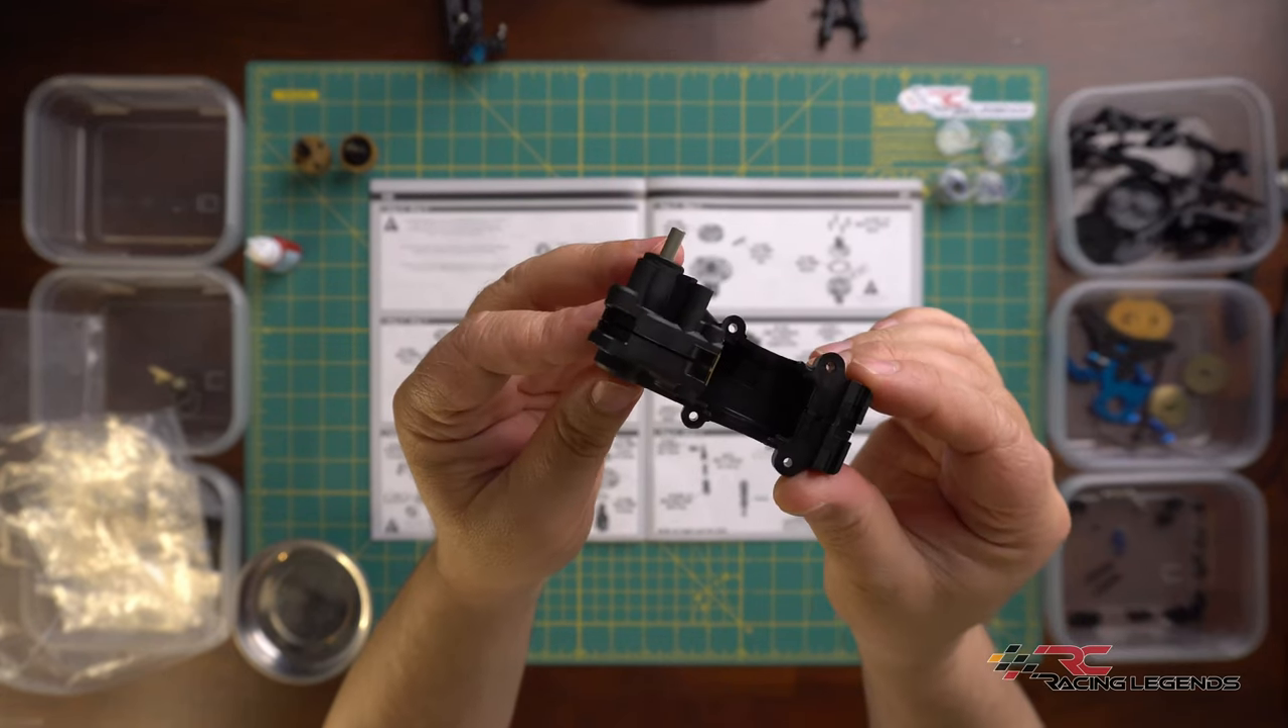Okay so that's now the lay down transmission assembled.